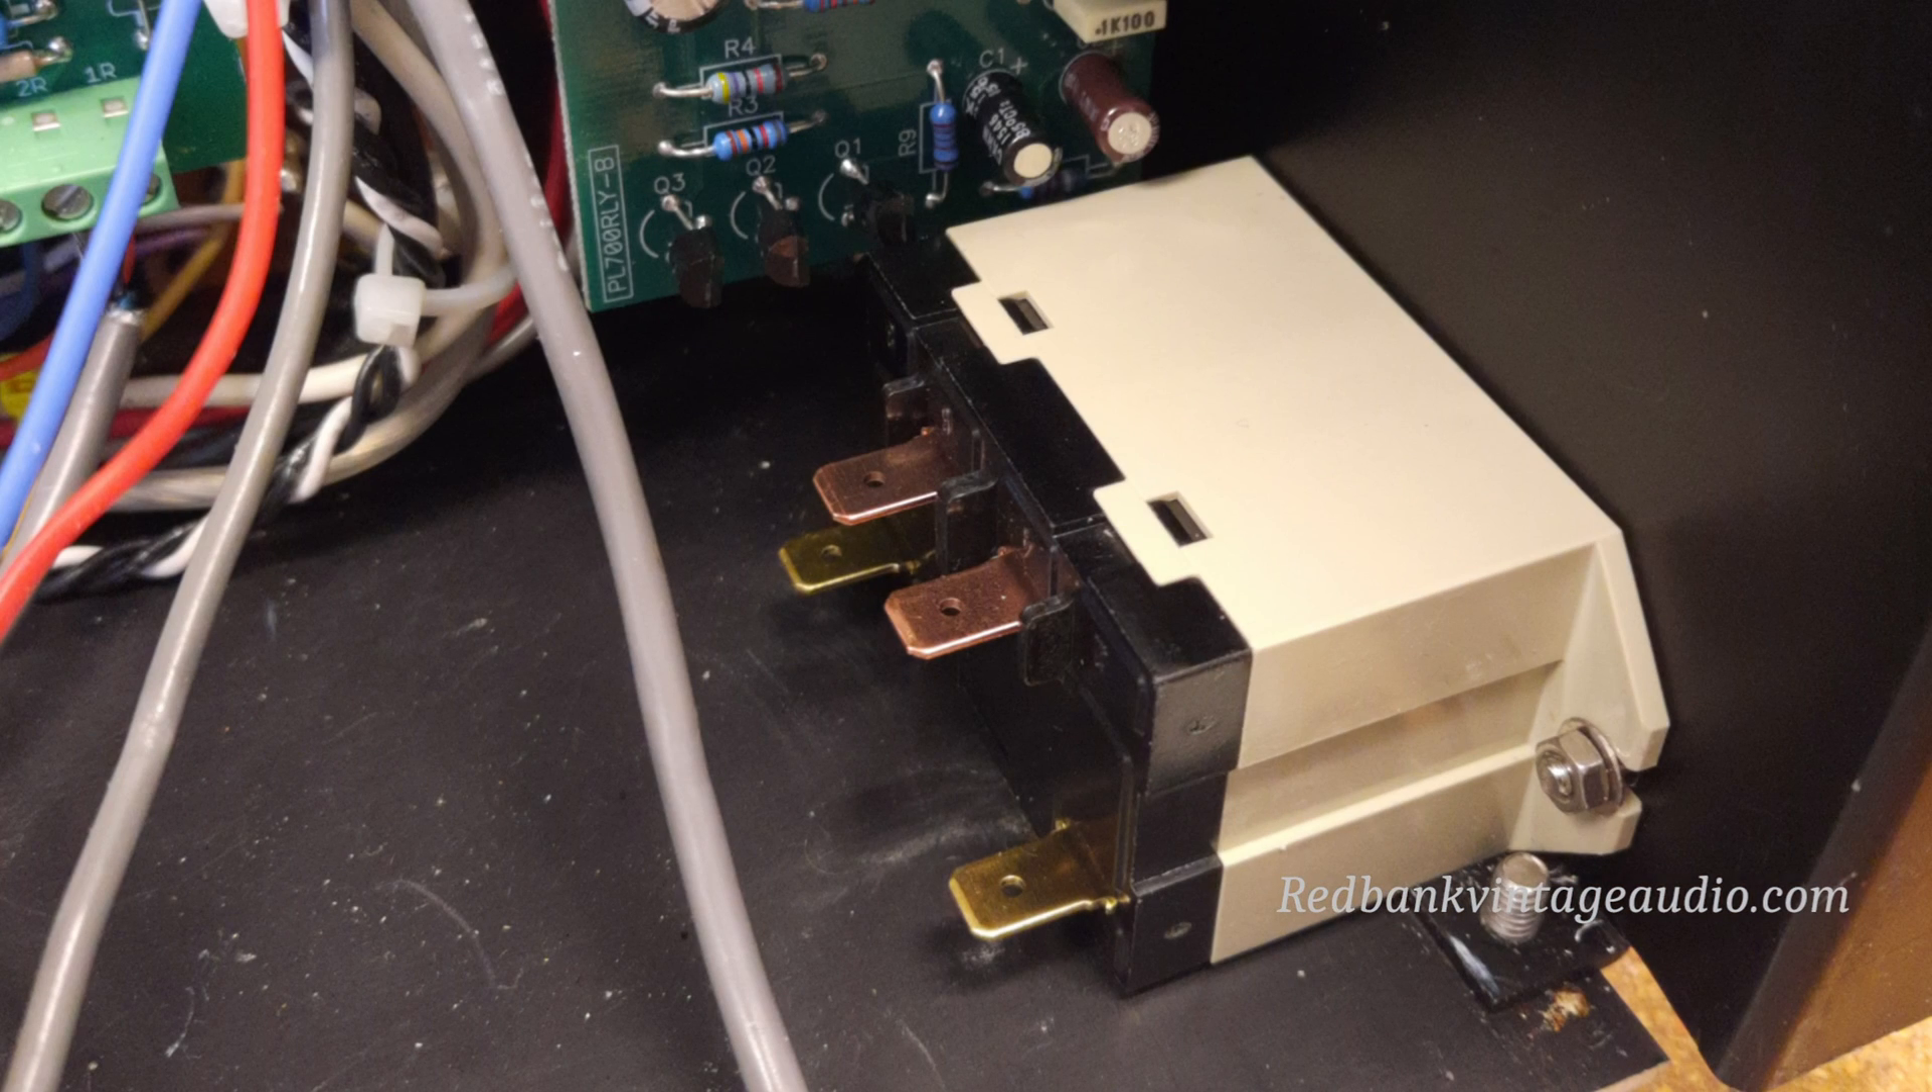Here you can see the contactor mounted in the chassis of the amplifier.